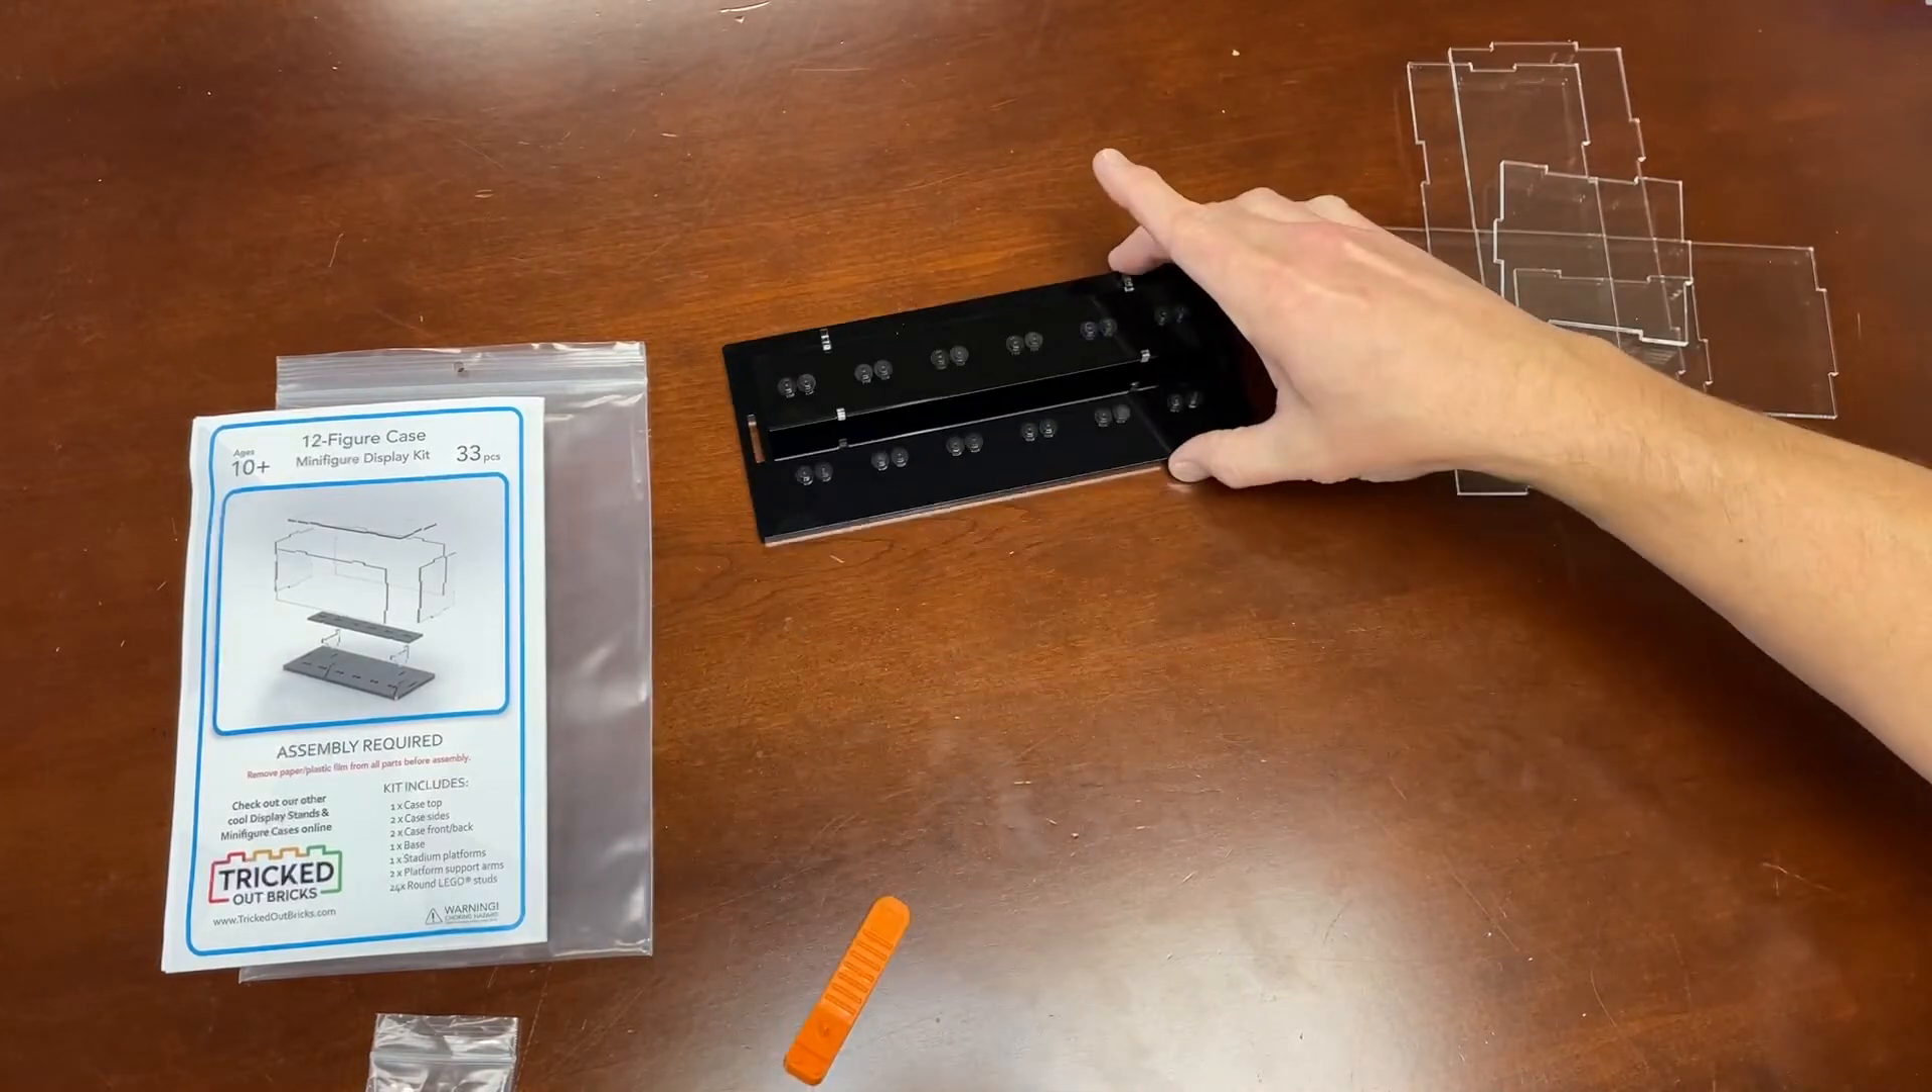All right, that's the base assembly.